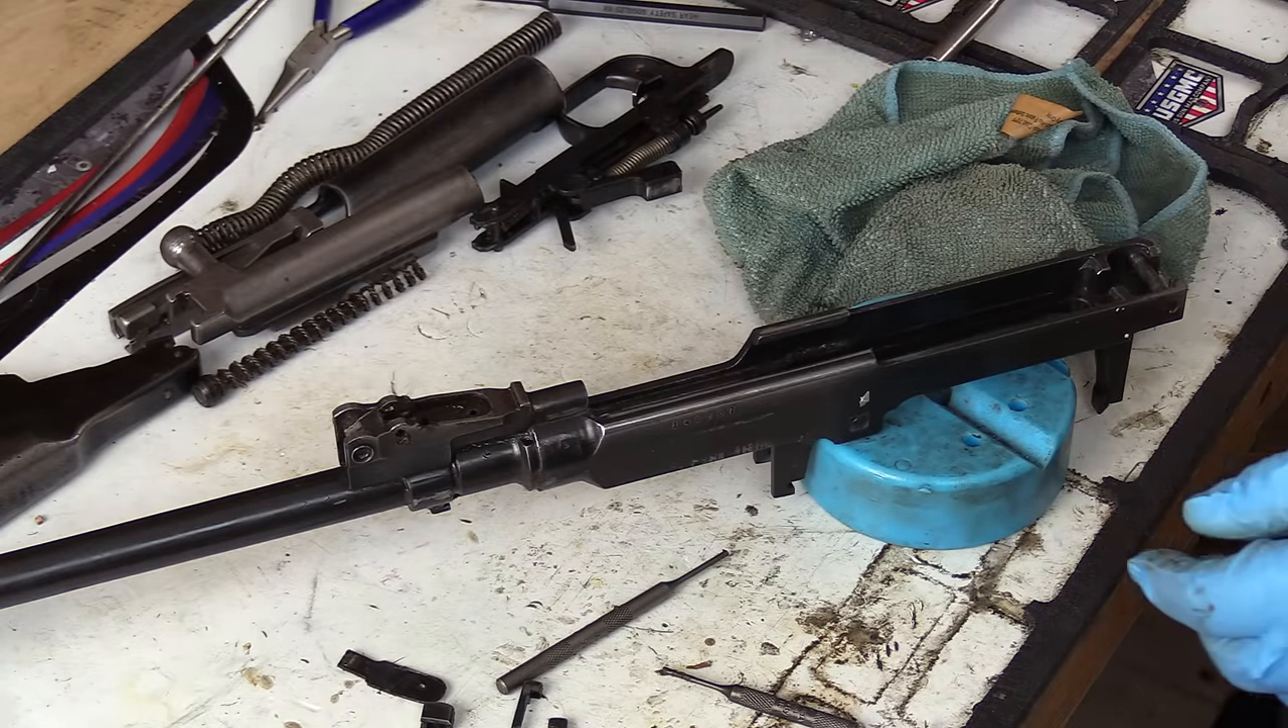This receiver is pretty dang well stripped.